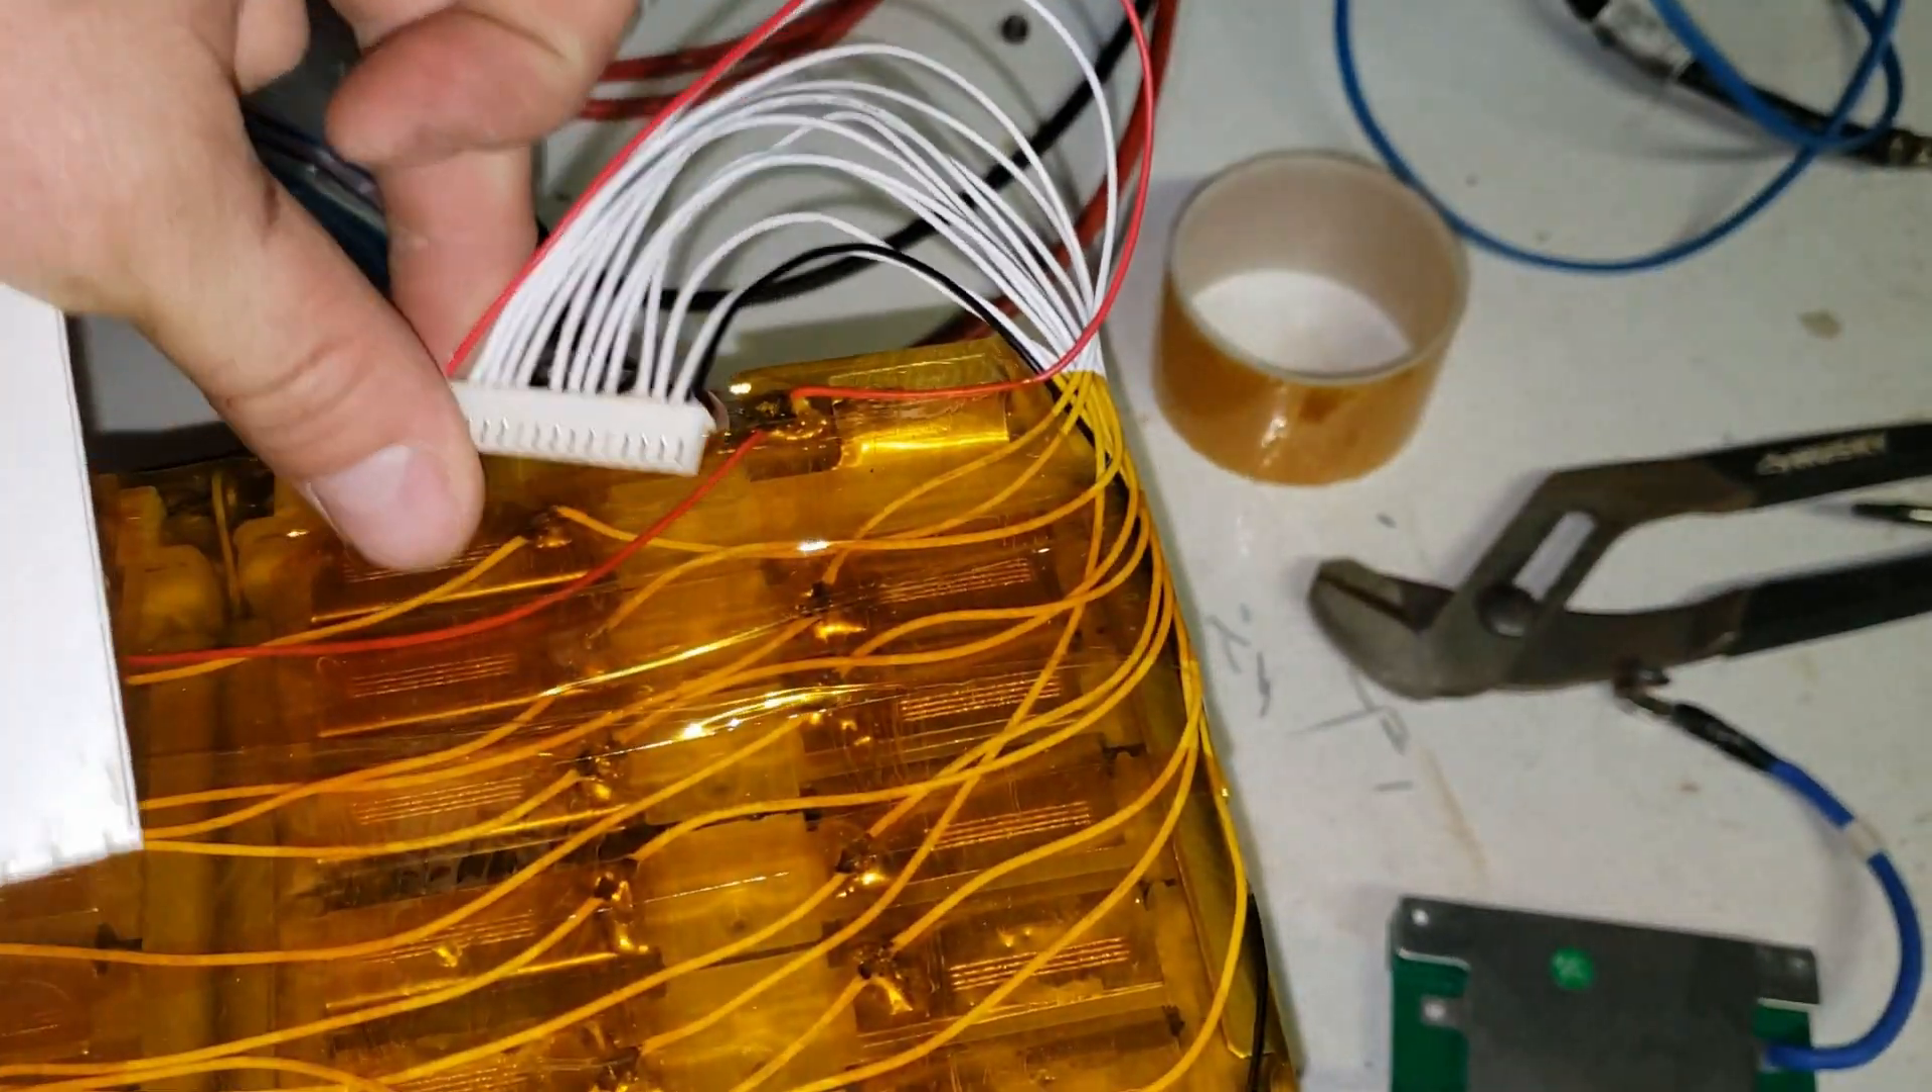Okay now that we got the top insulated with some of this high temperature tape we got our BMS wires coming up the top.